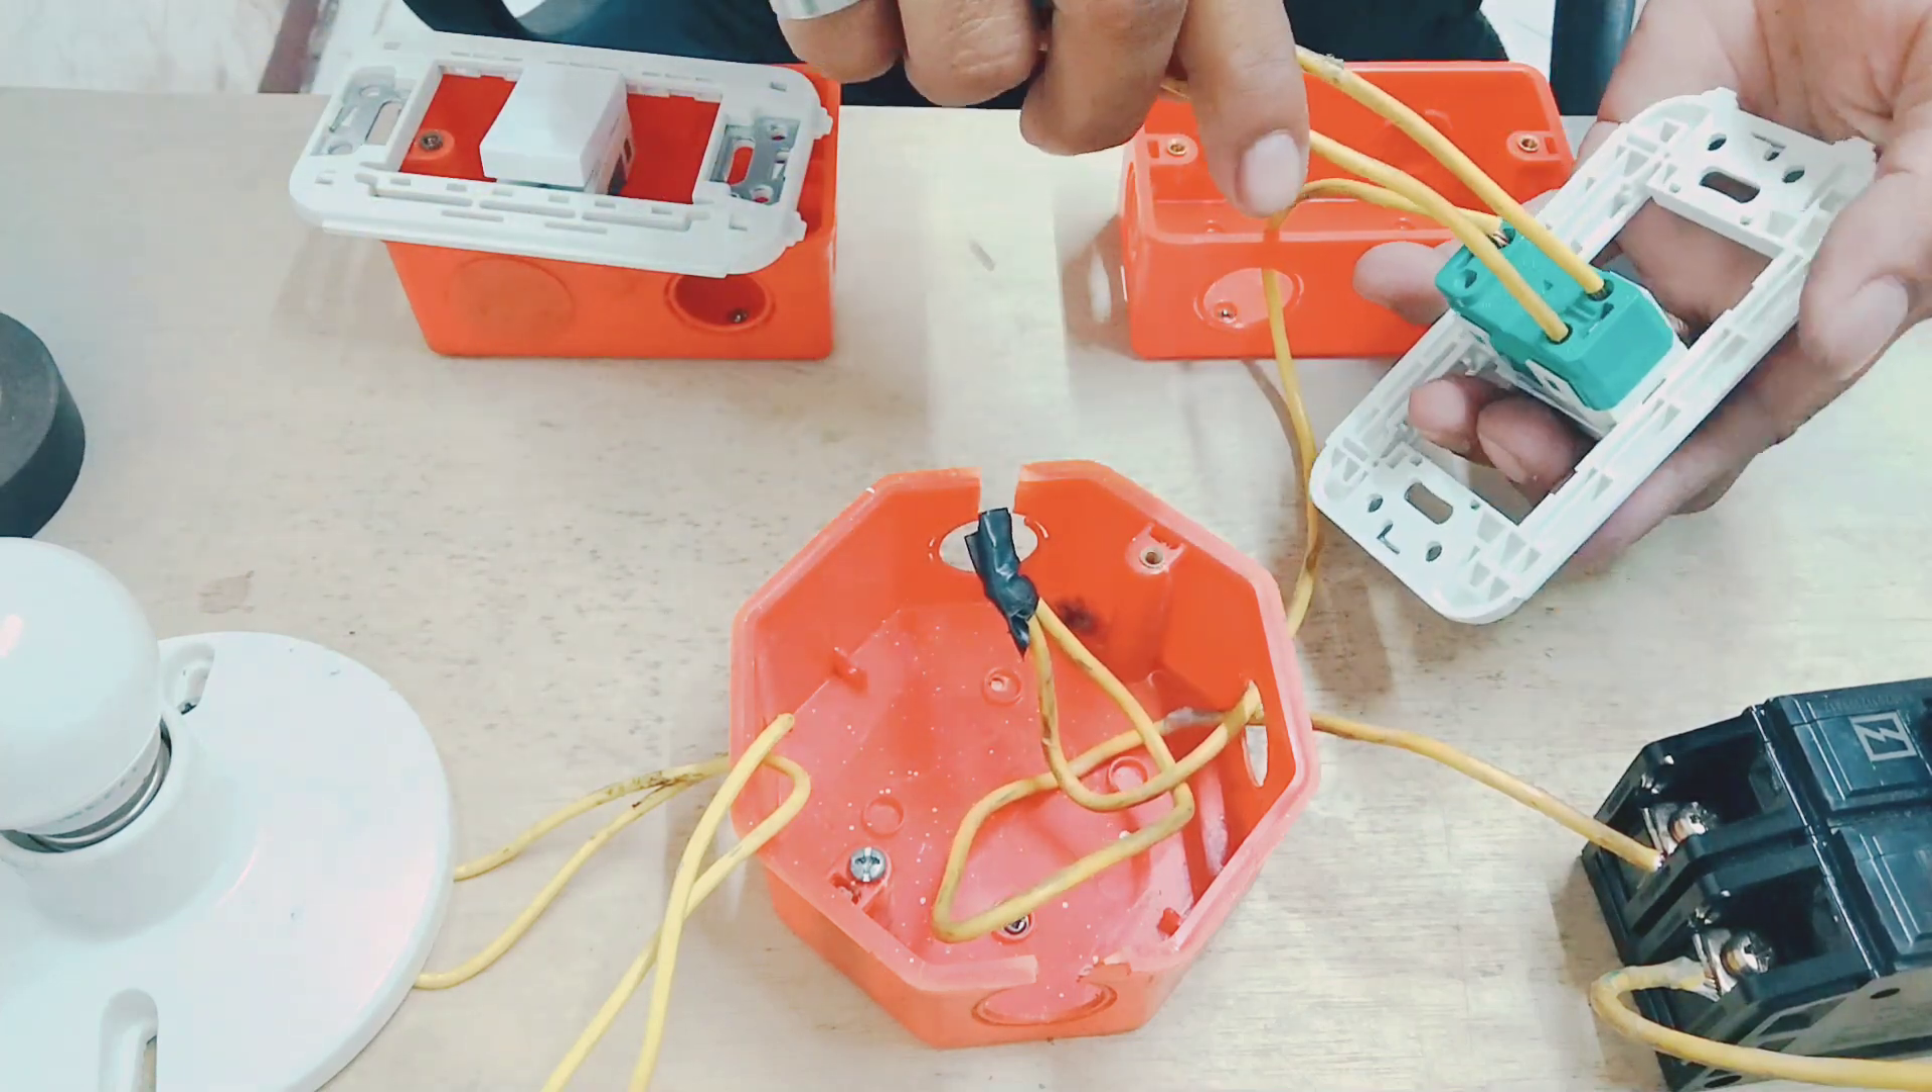Ok nakasalpak na yung dalawang wire.